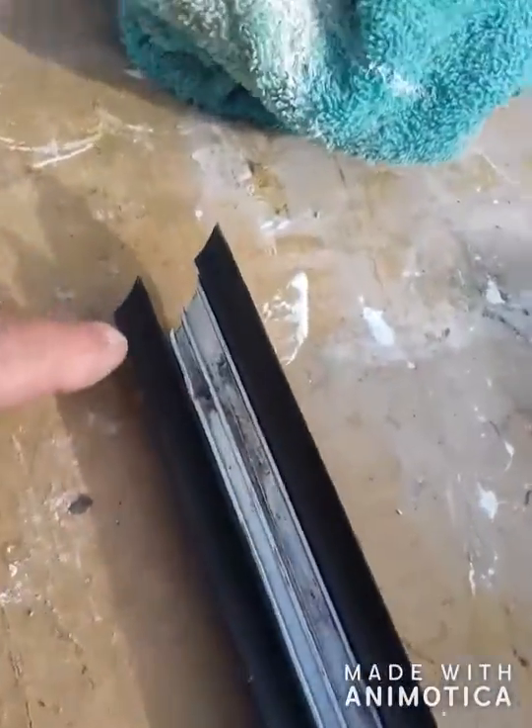The rubber's hanging over the edge here.